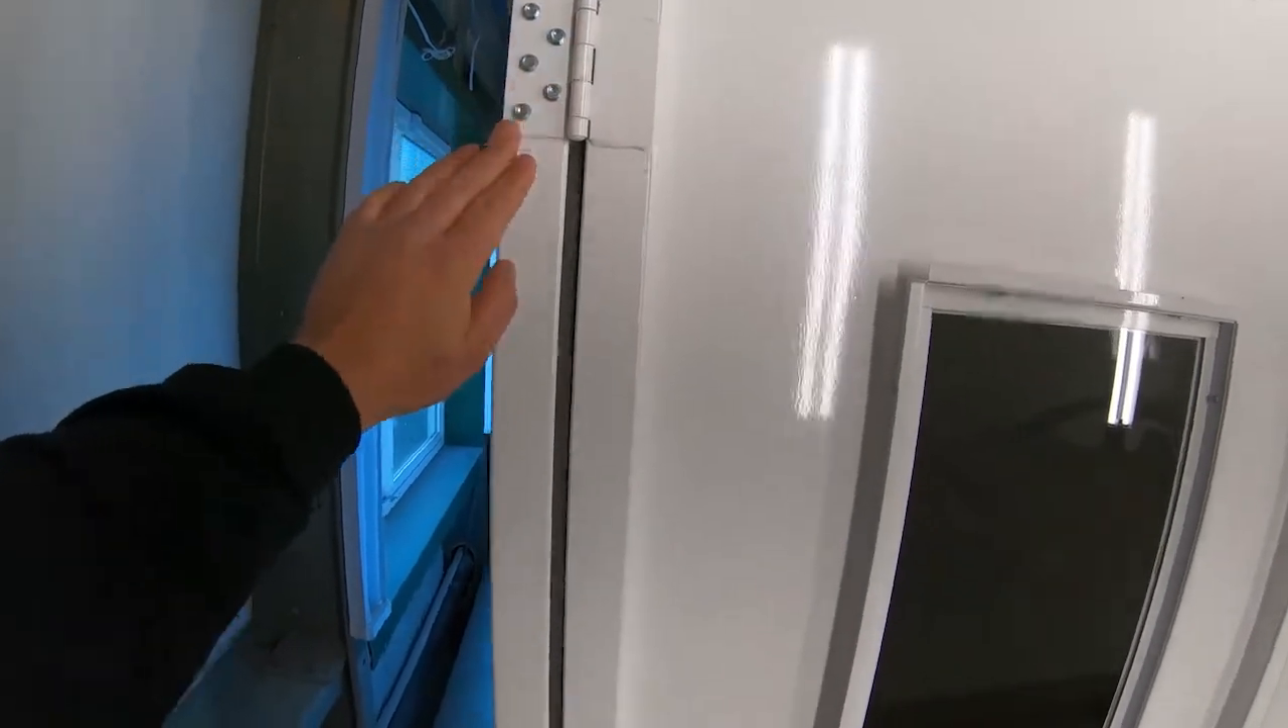We do have the man door on.